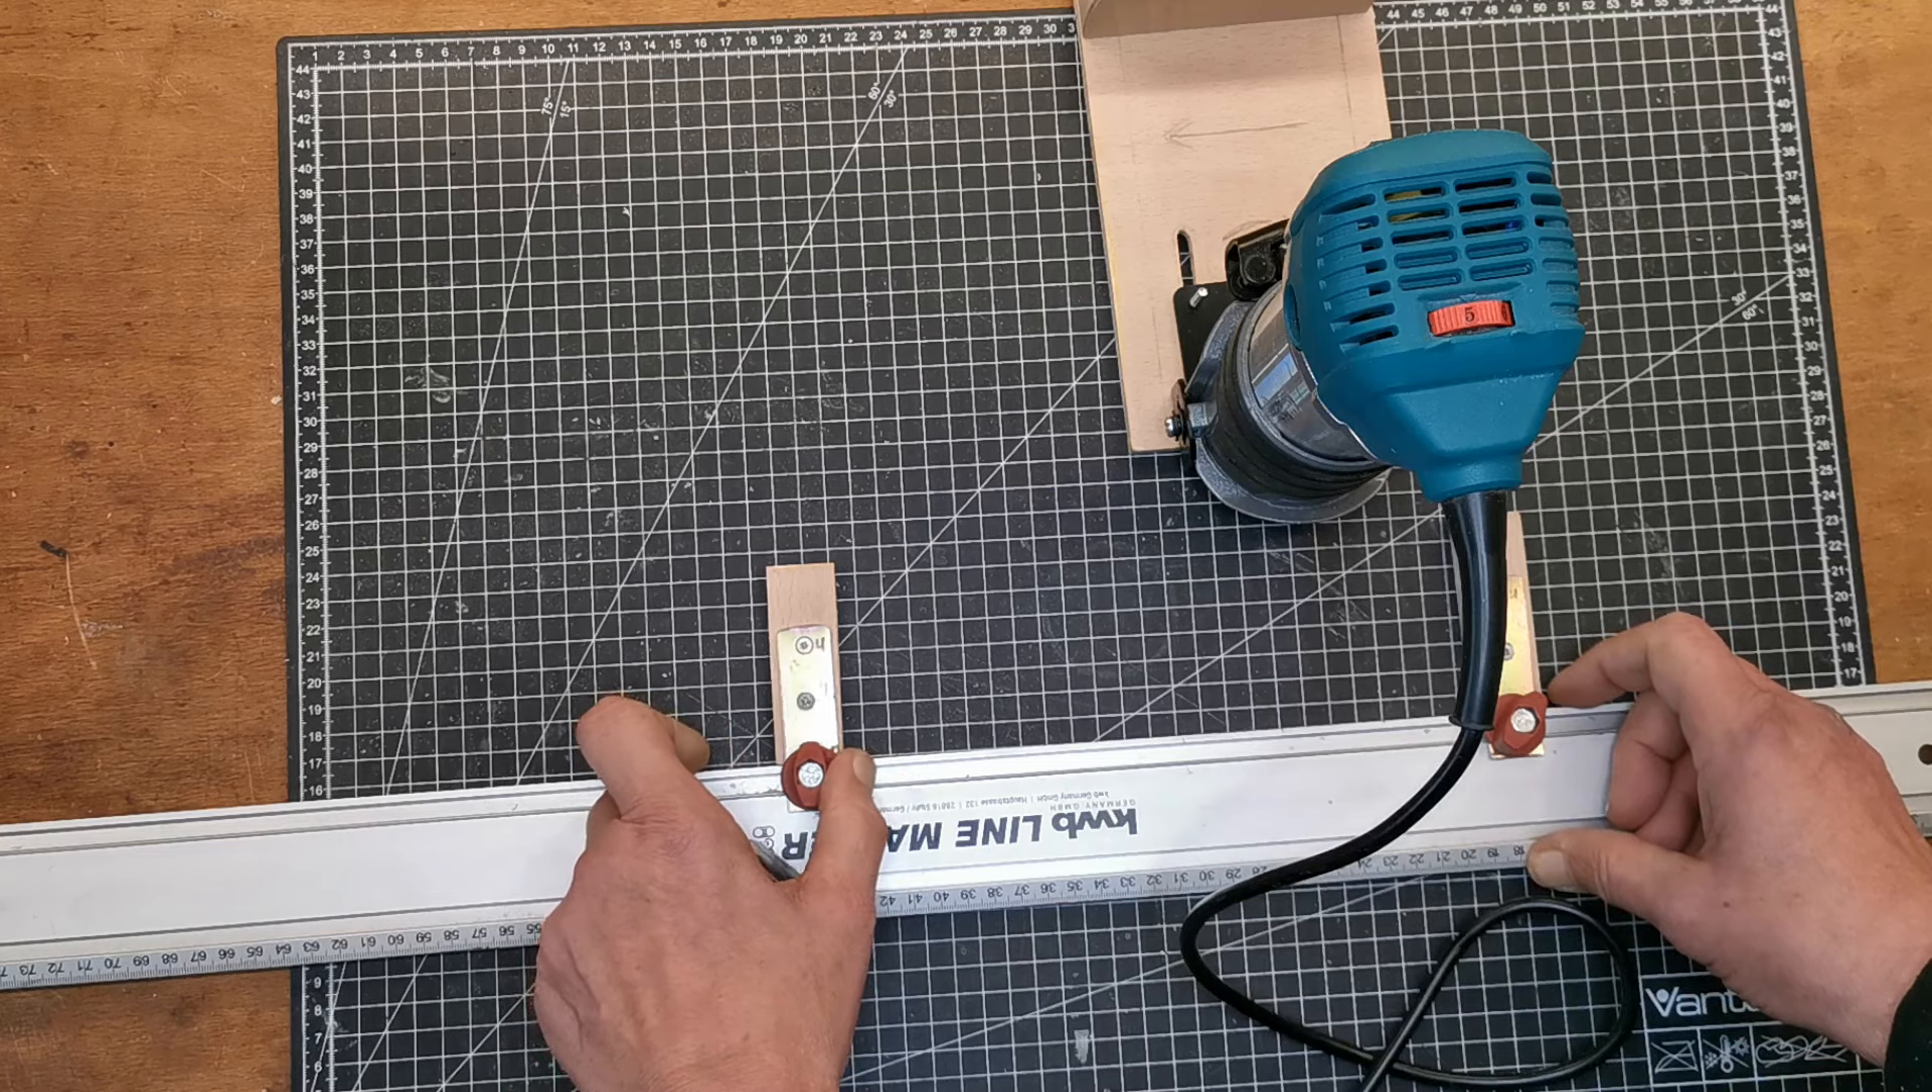So, und an dieser Schiene habe ich jetzt hier Stopper angebaut.